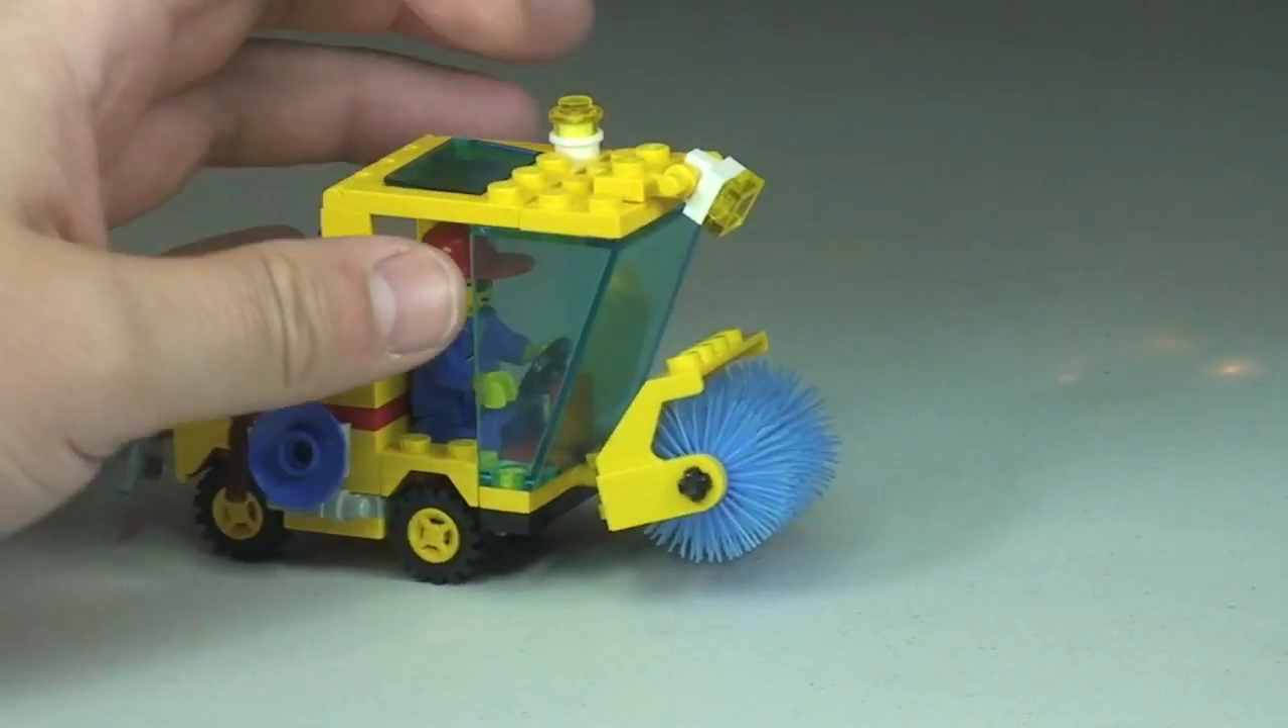You can see the minifigure now in the cab, just push that roof back down, and clip that back into place, and he's all ready to go.